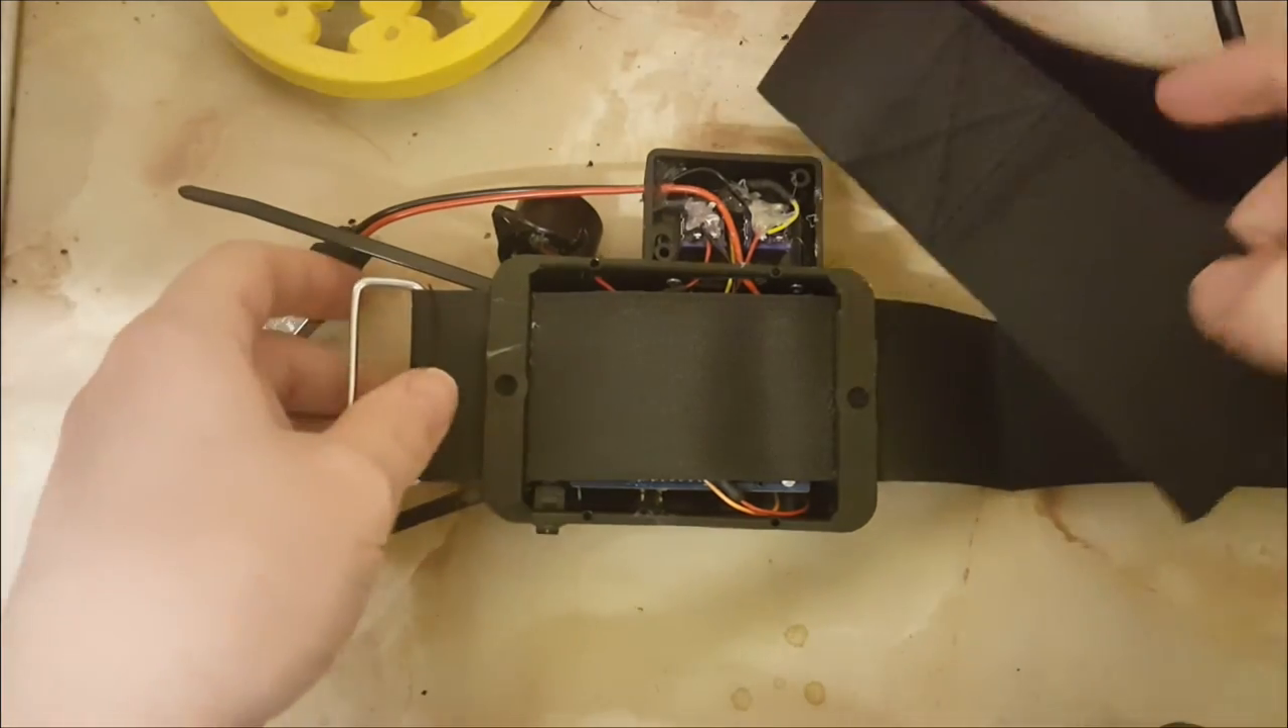Now it's time to try and slide the strap on. And there we go now the strap is attached.